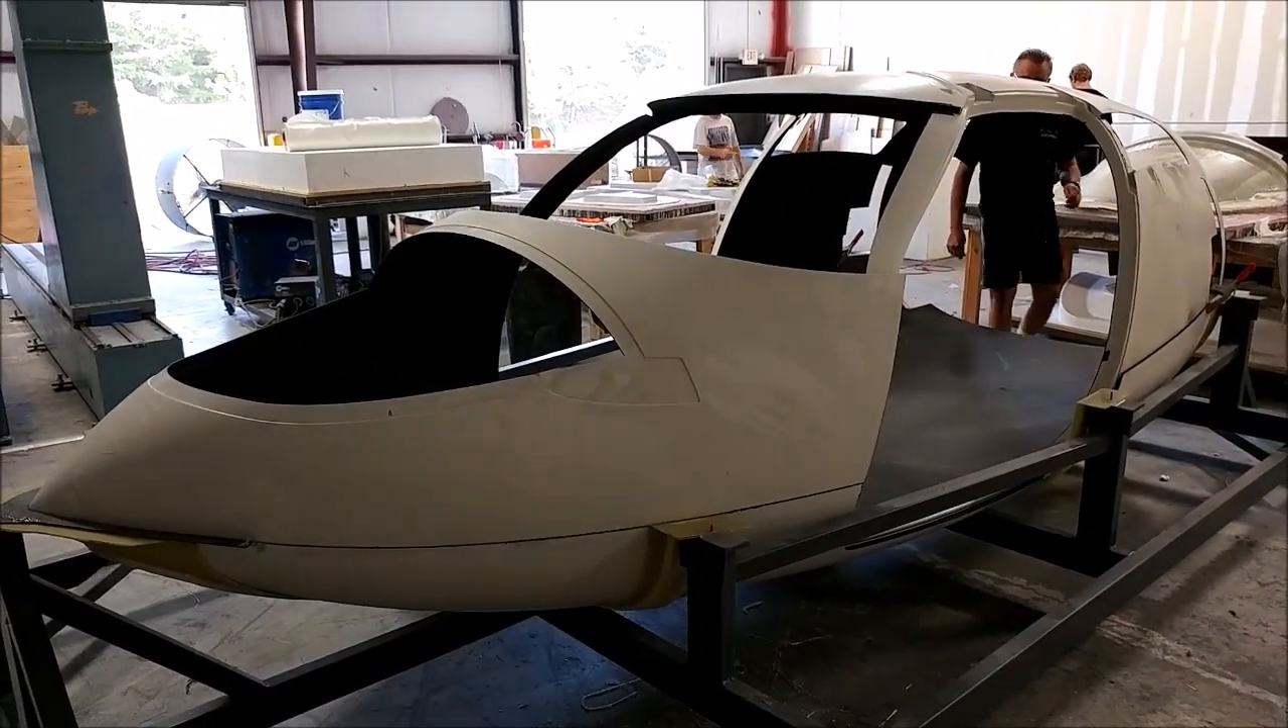Obviously the window is not in there yet.